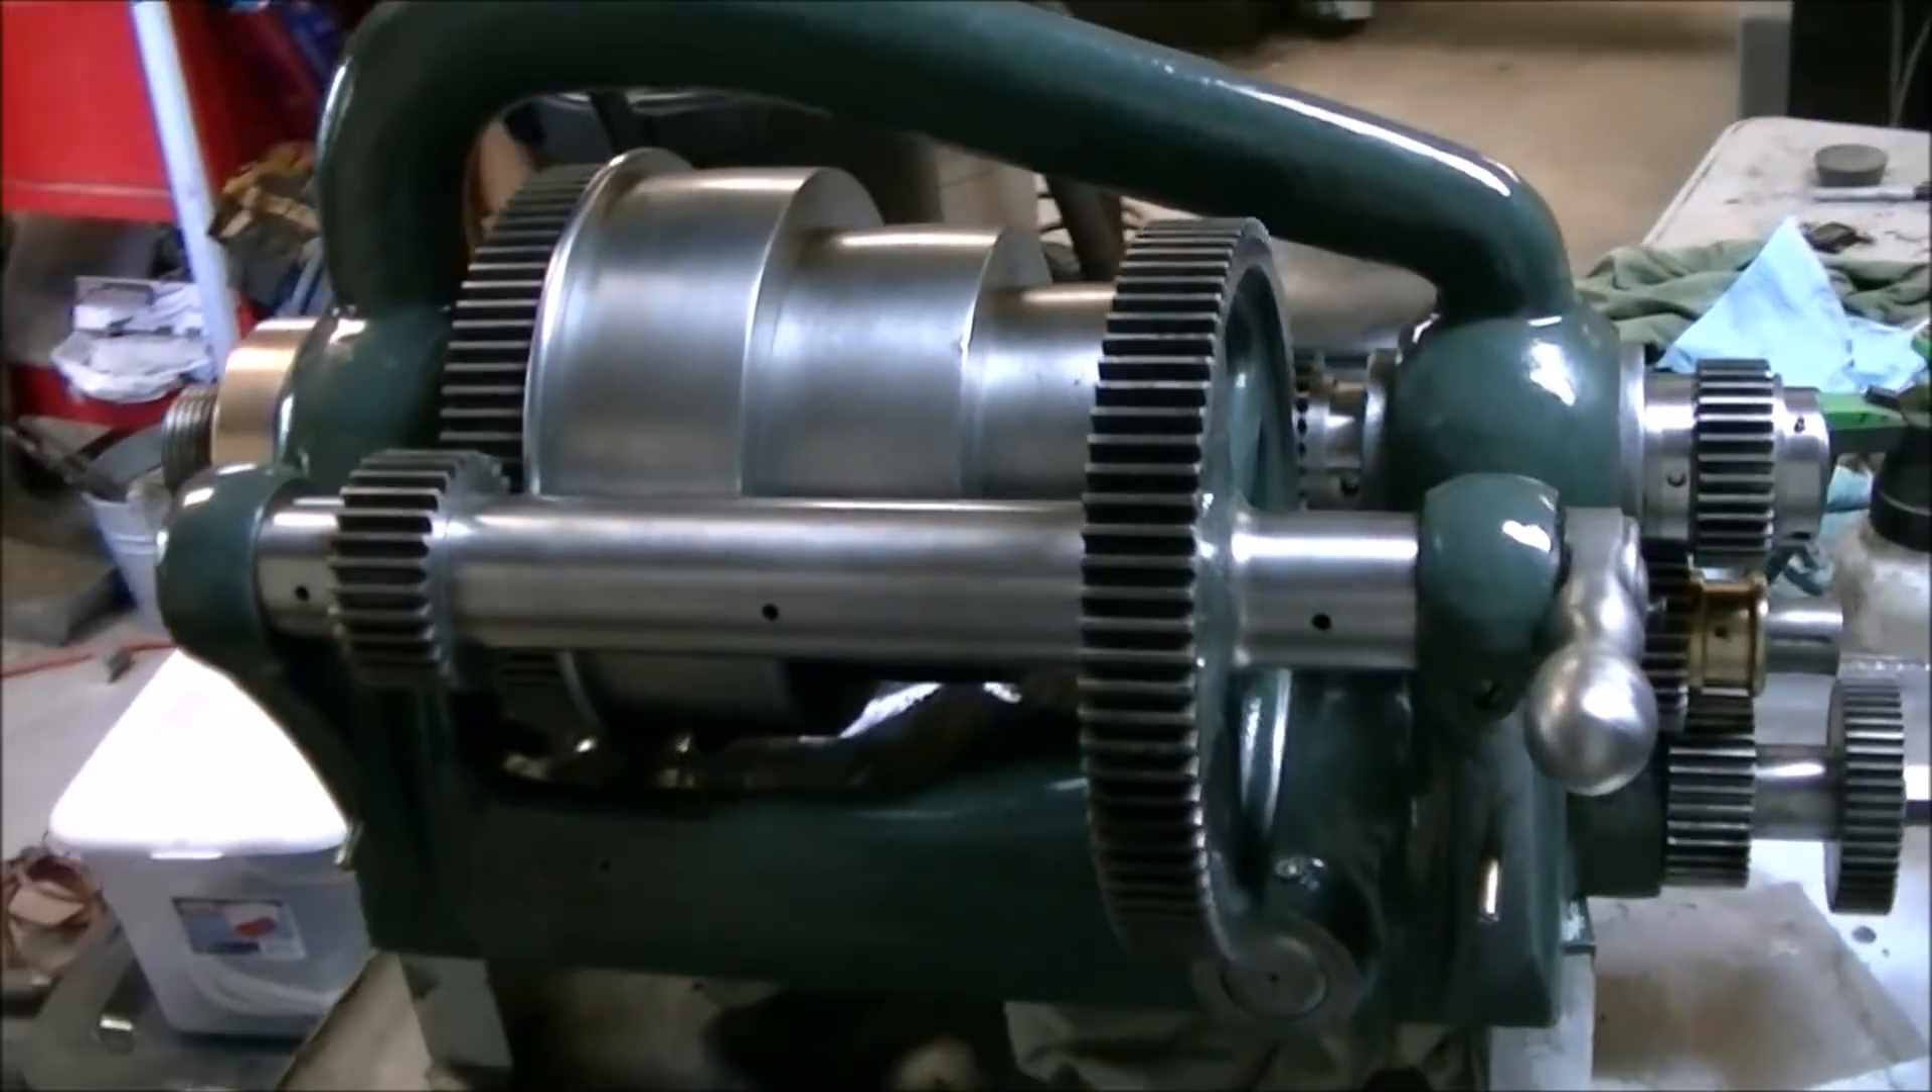I still need to make a new one to complete the guards but for the most part there's the headstock put together and ready to go.